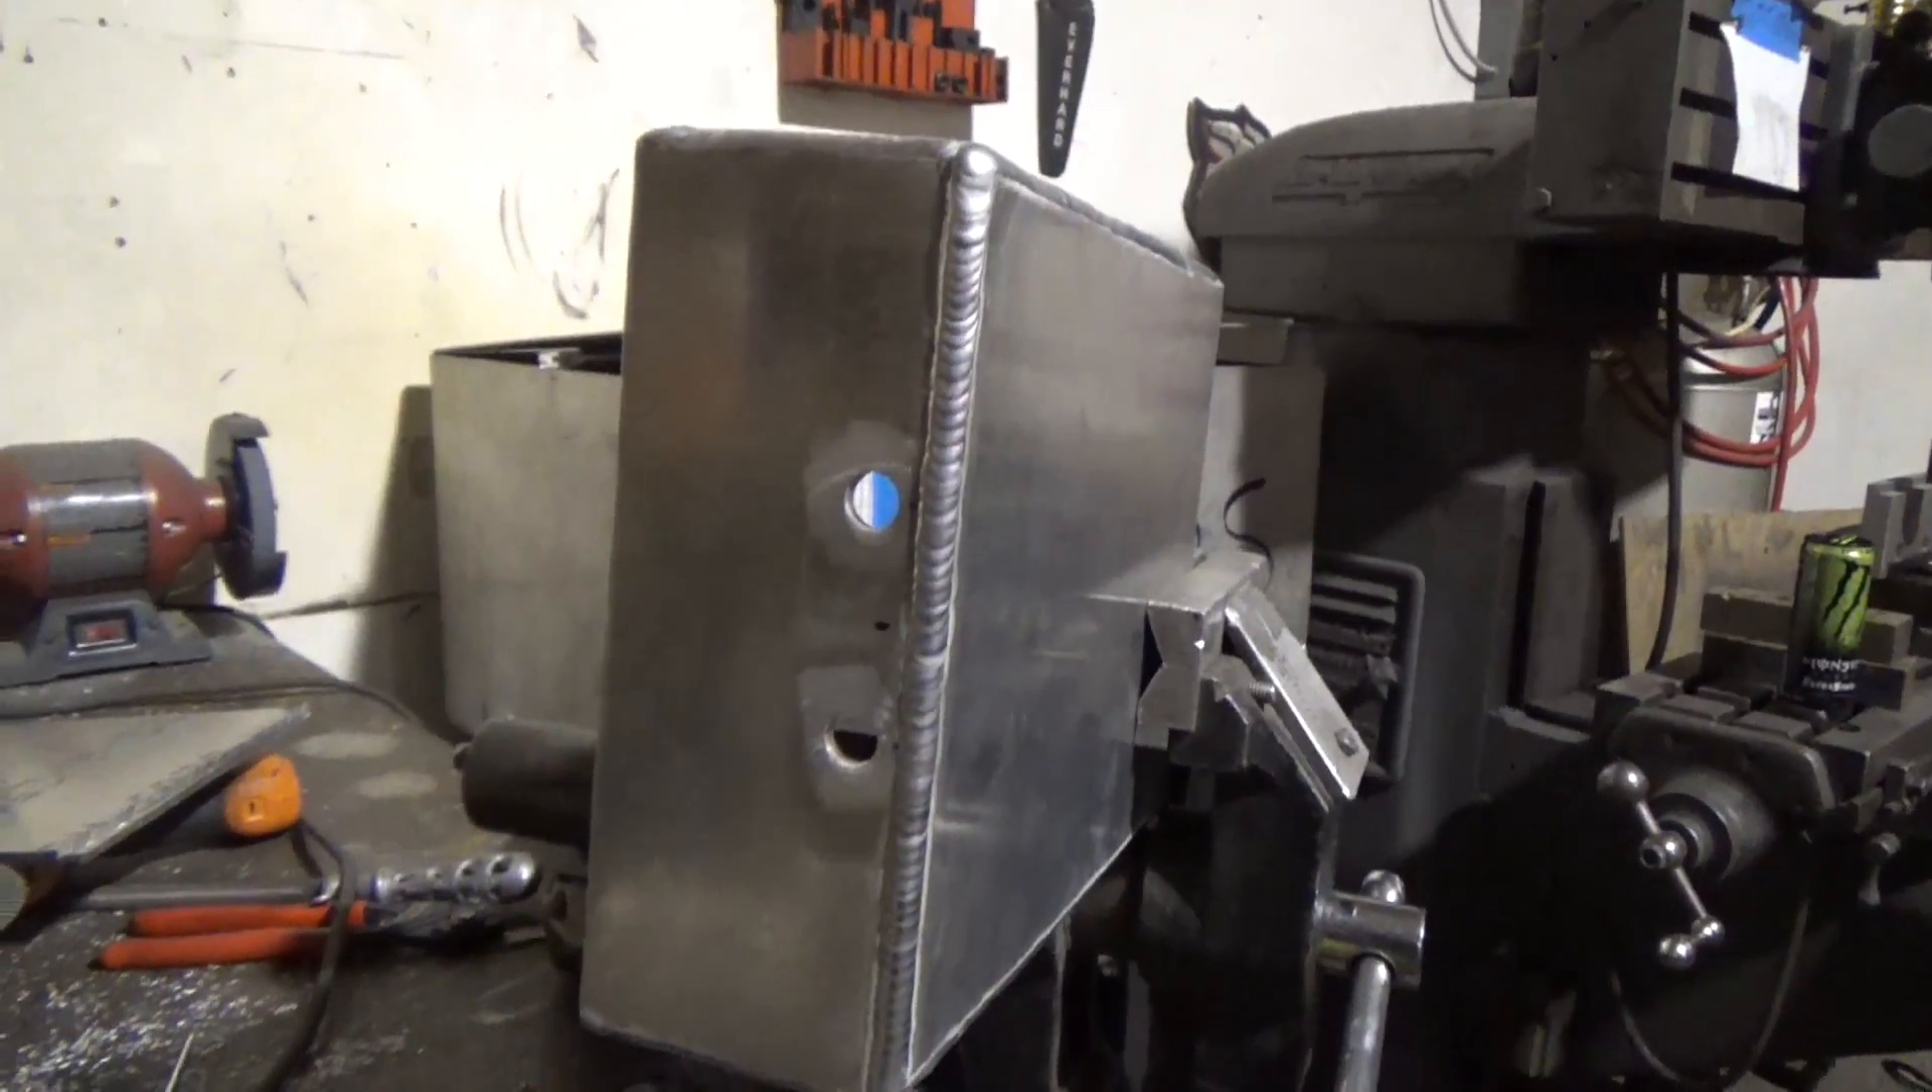I got the sump part up here that's all welded up.